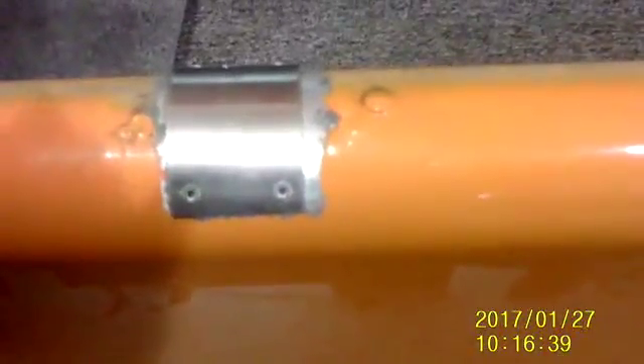And of course, here's the new strip all pop riveted onto the wing and now ready for reassembly.